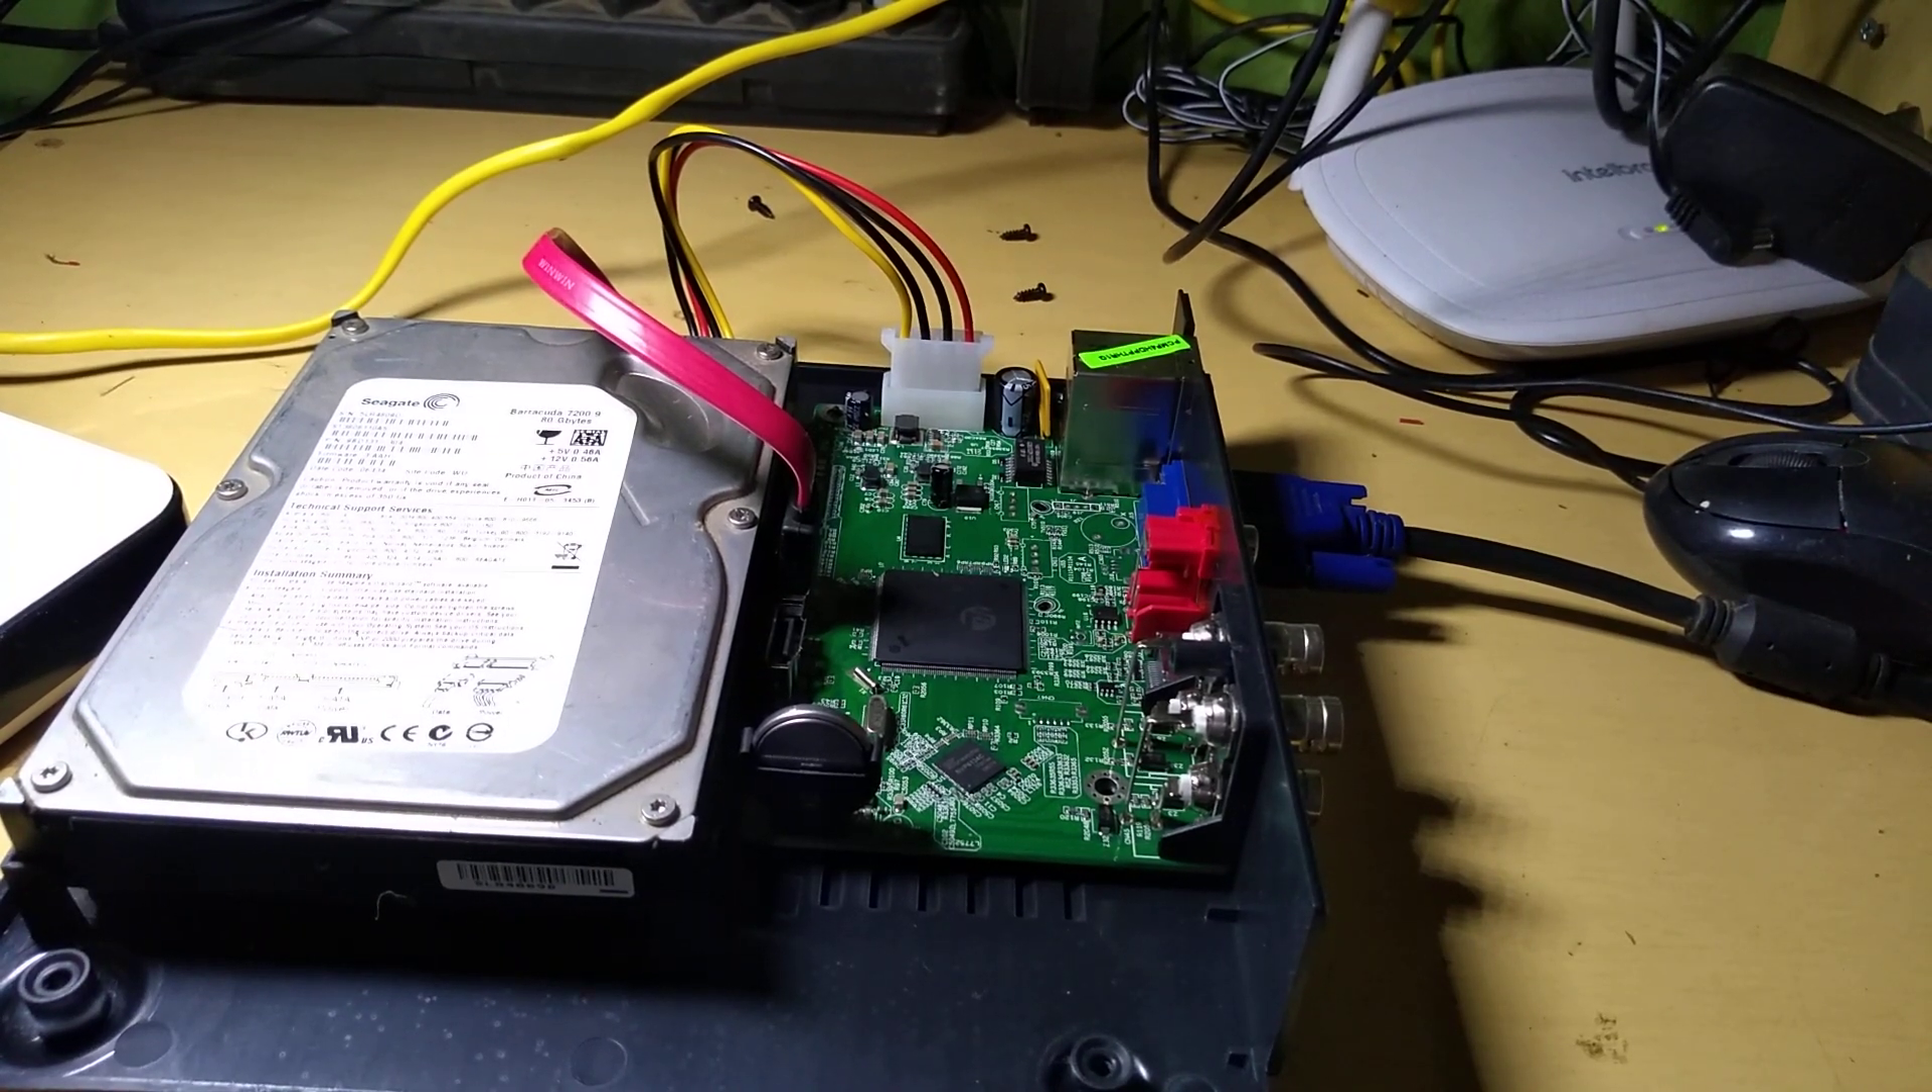Vocês podem ver que o HD já está no lugar.